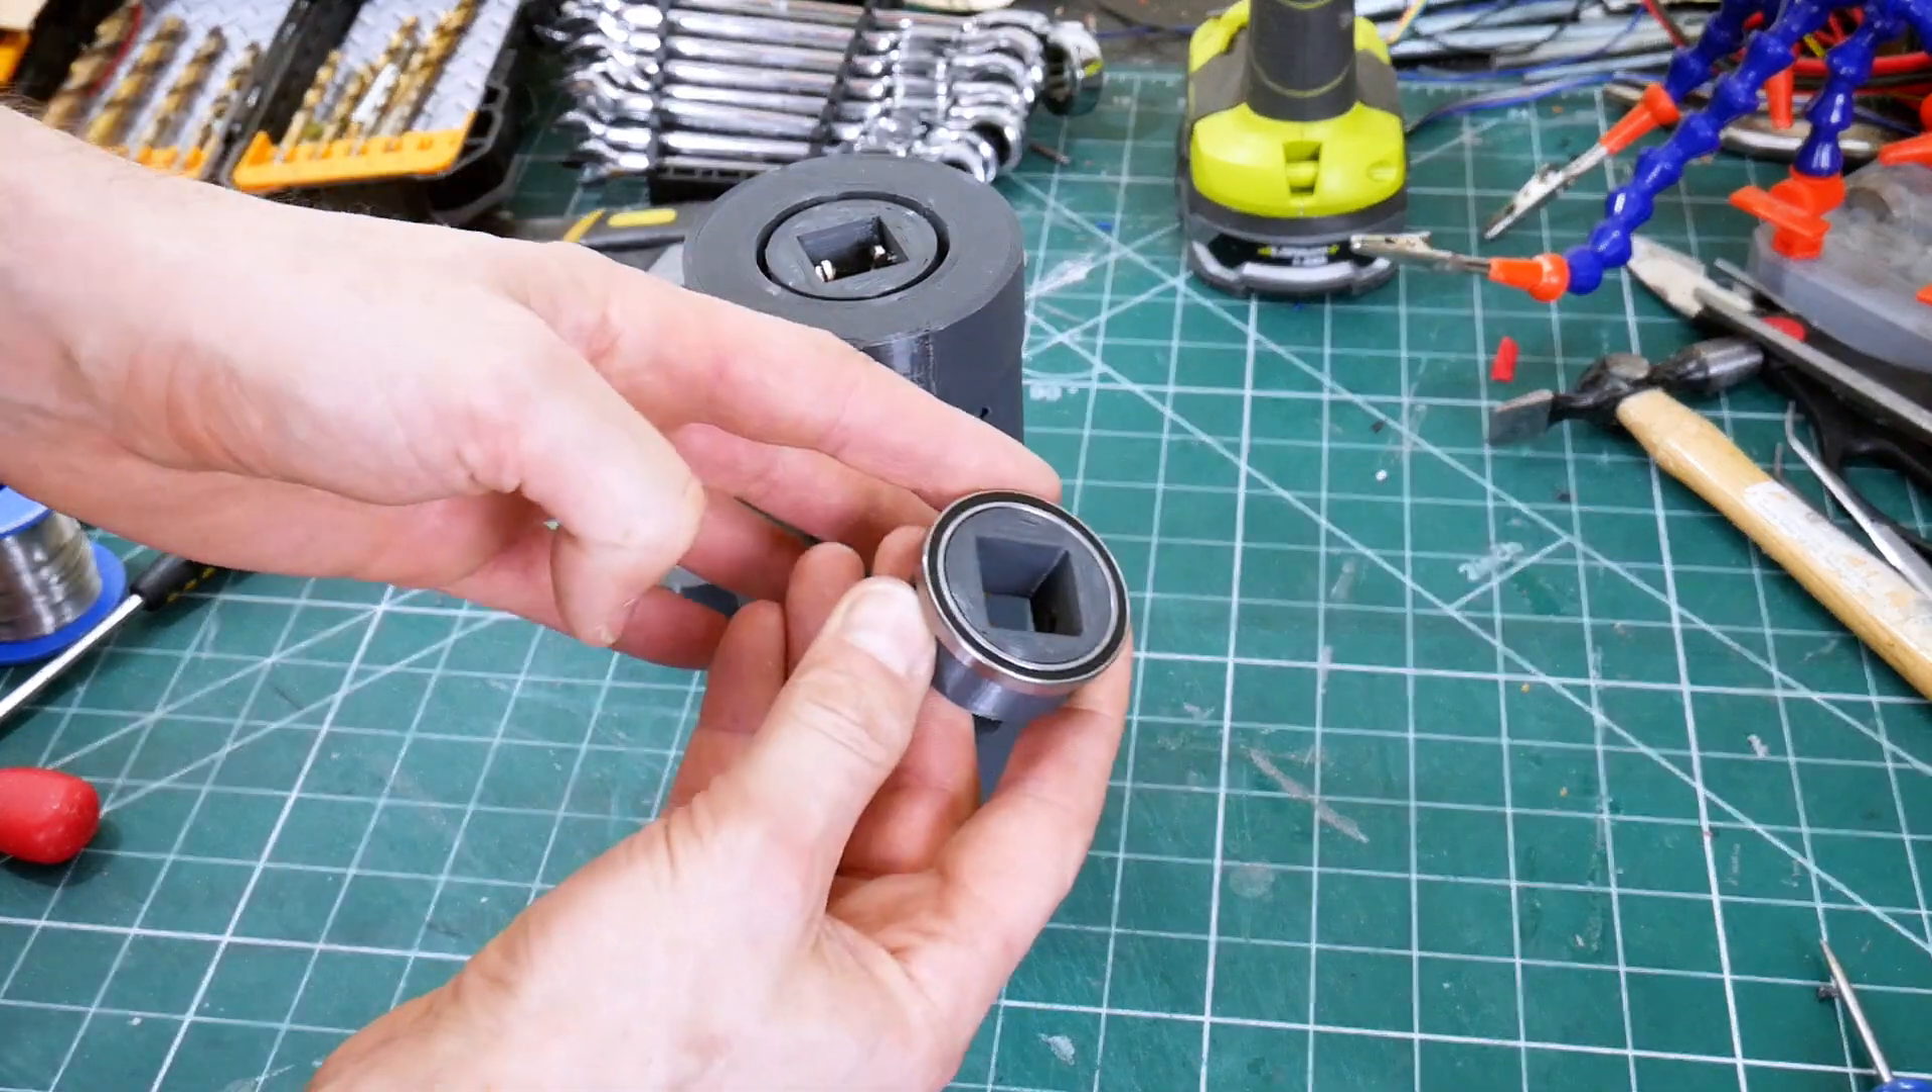Those little stoppers of course fit the bearing perfectly as well.